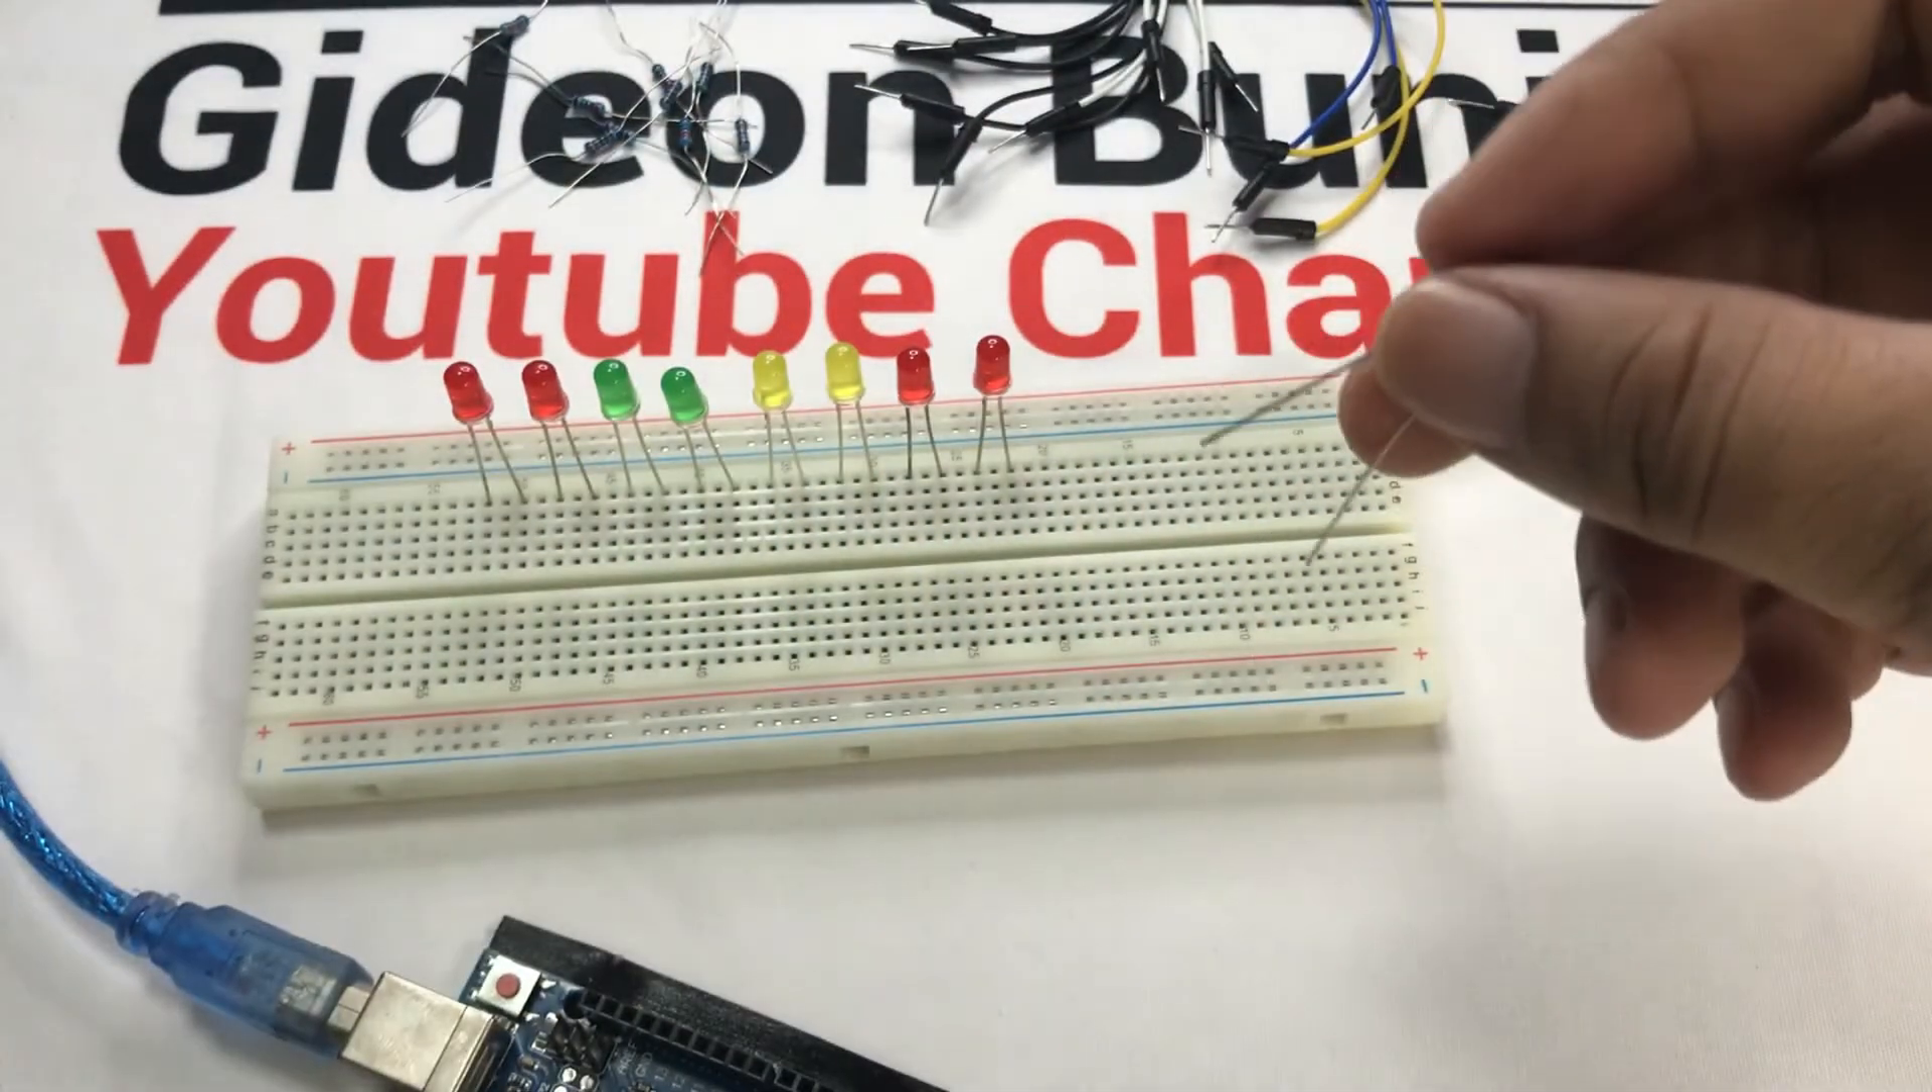Now that we have attached all of these leds let's try also to attach the photo resistor.